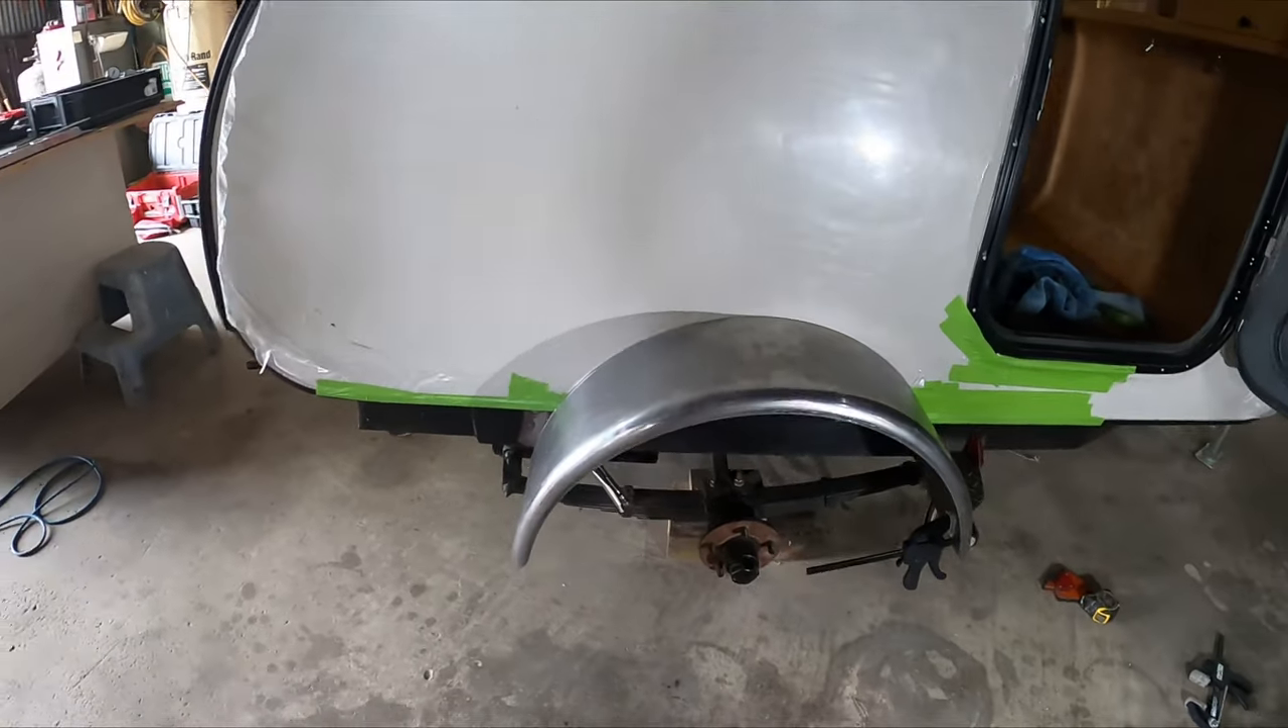All right, I've got the right side fender on, and I'm just about ready to start welding.